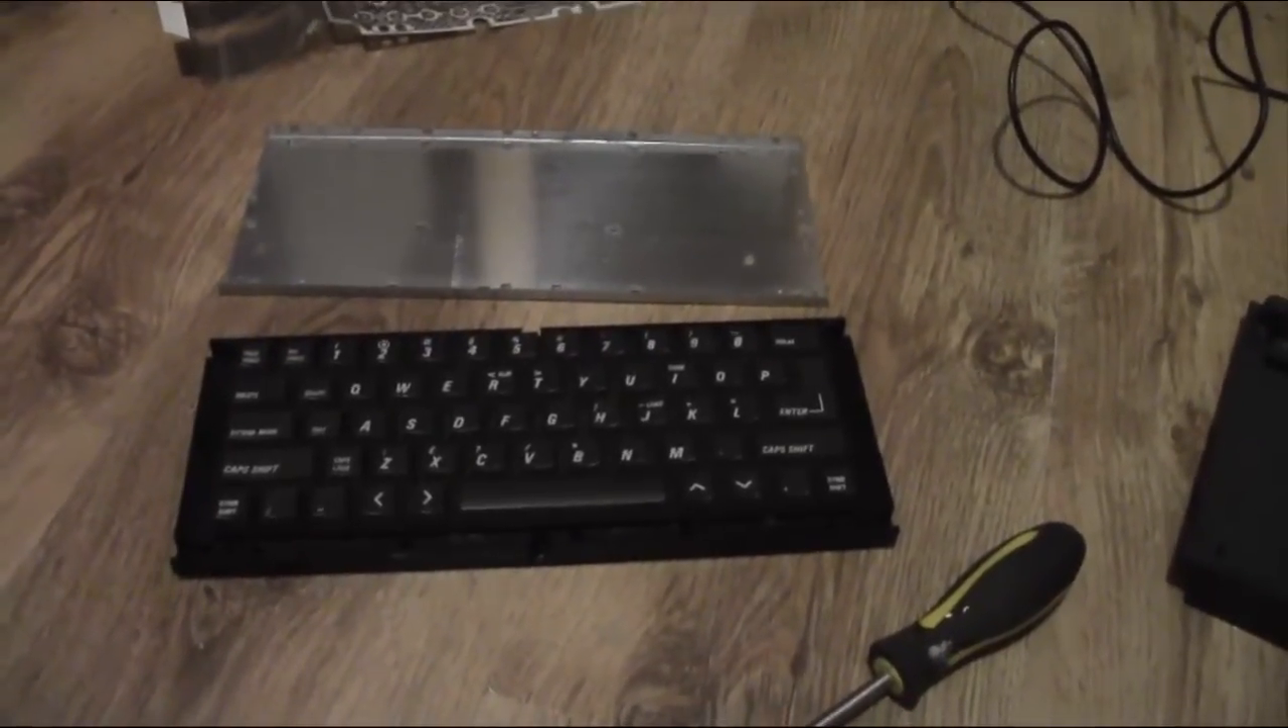OK, I've got the keyboard removed.